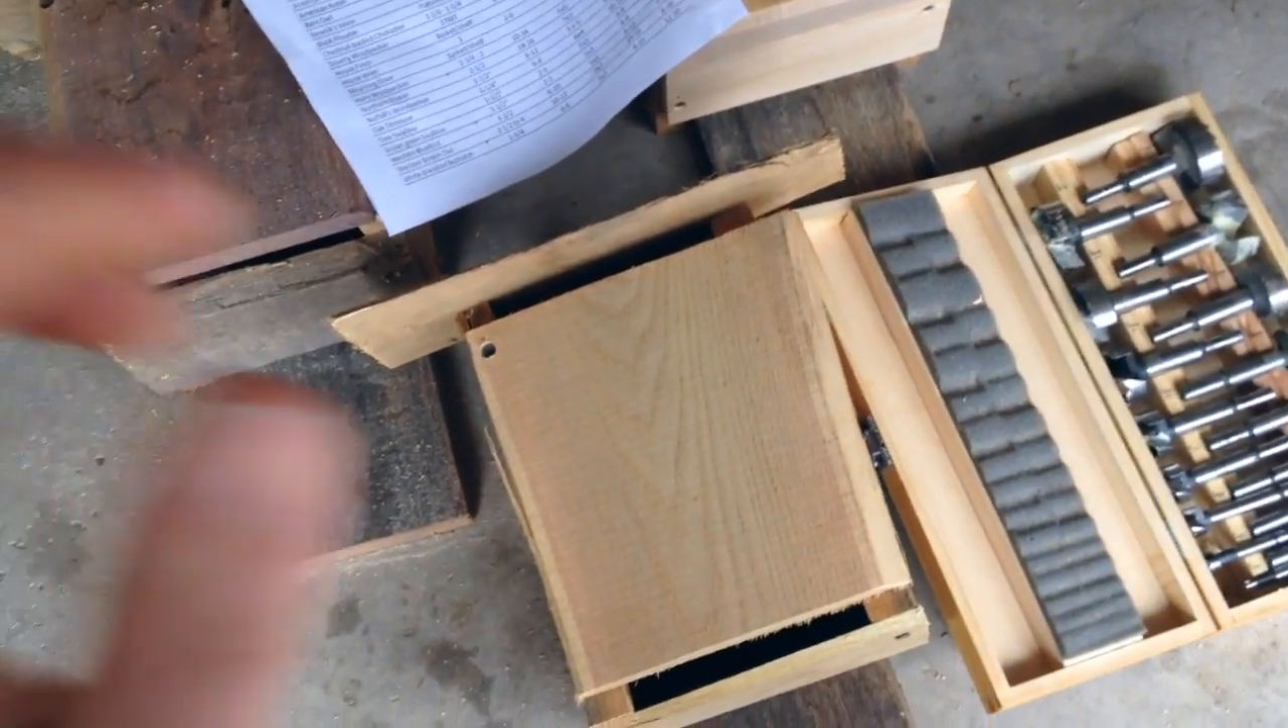Now these bird houses aren't done just yet. They've been put together and assembled, but what I haven't done is committed to the size of the hole and the placement of the hole.